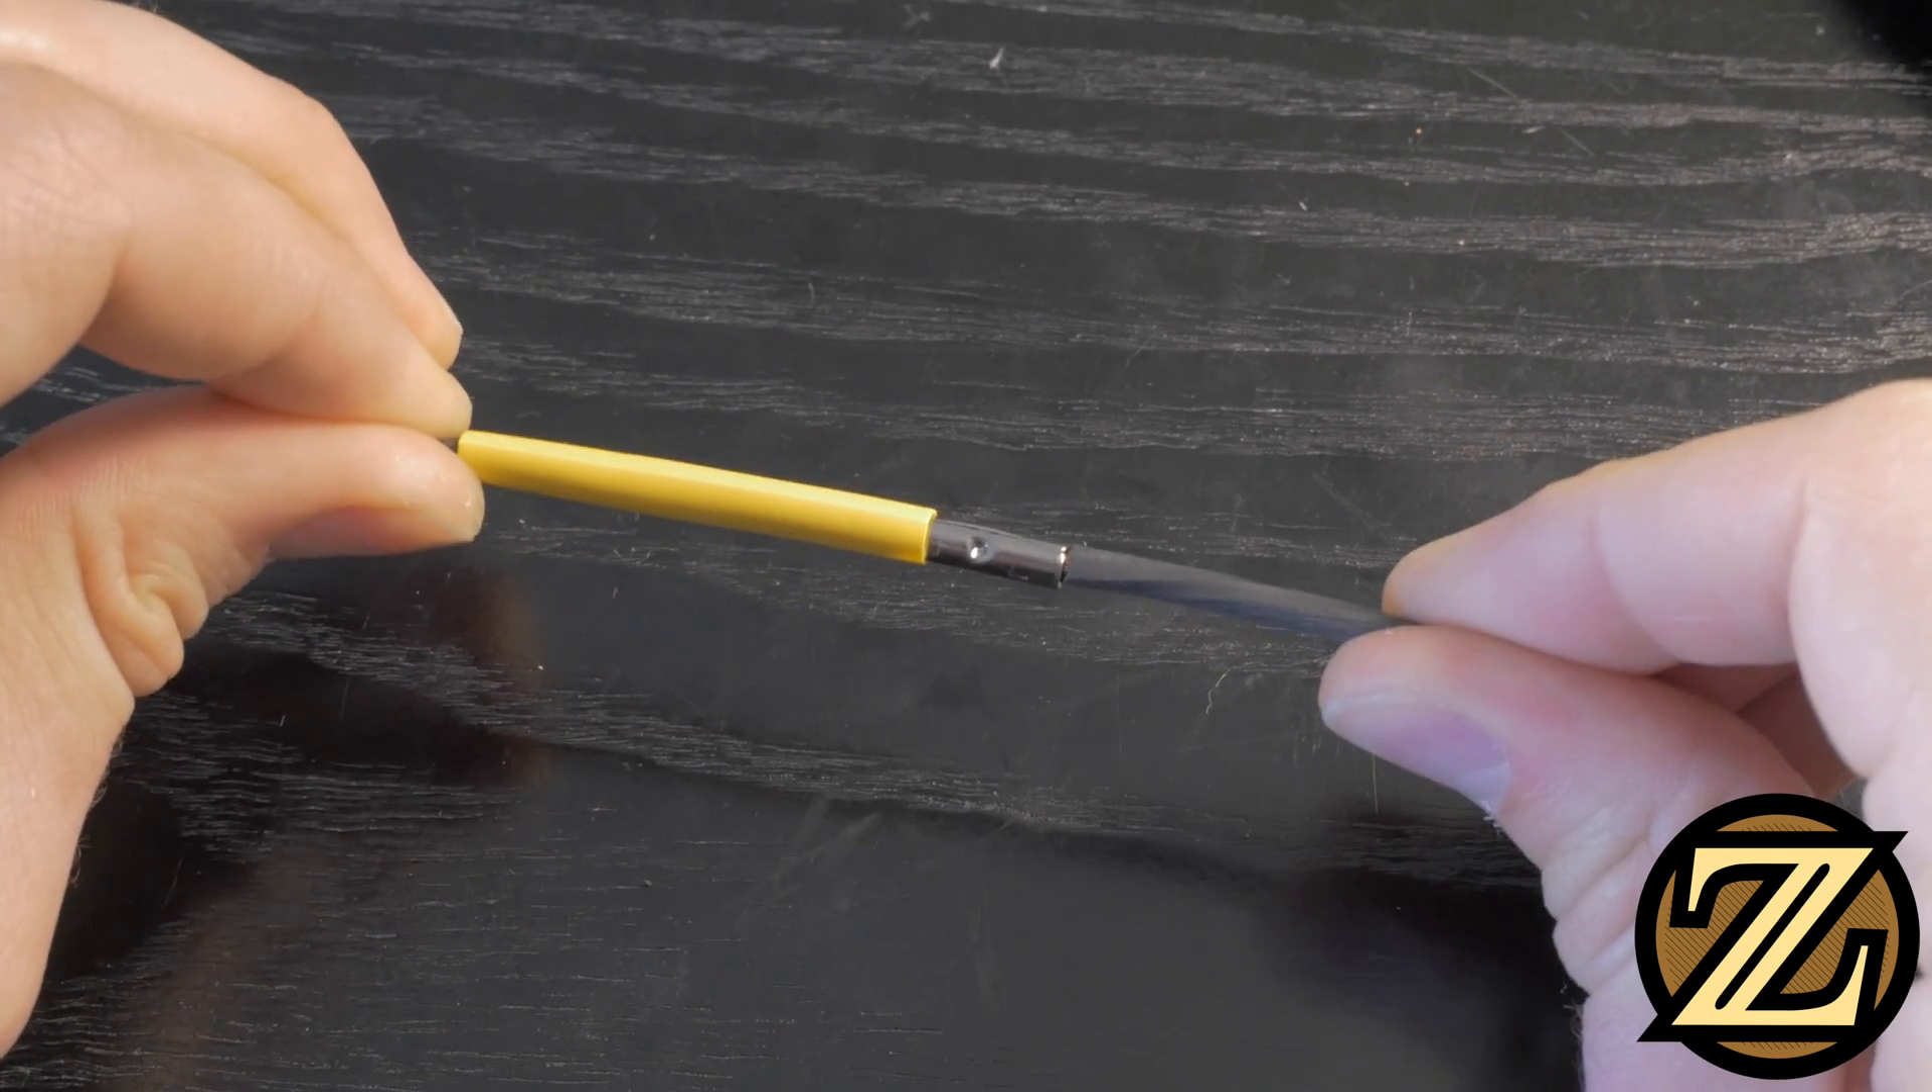Your two wires are now joined together with an uninsulated butt splice.